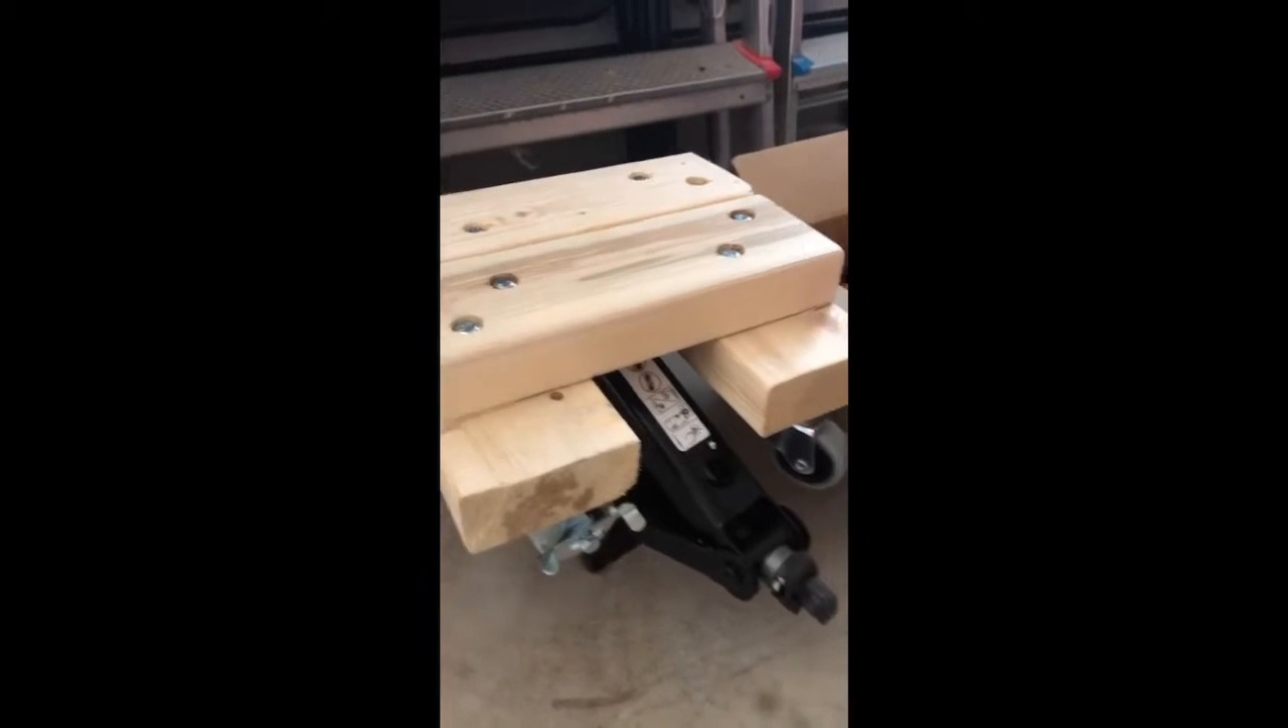I built a little rack for the engine on the jack.